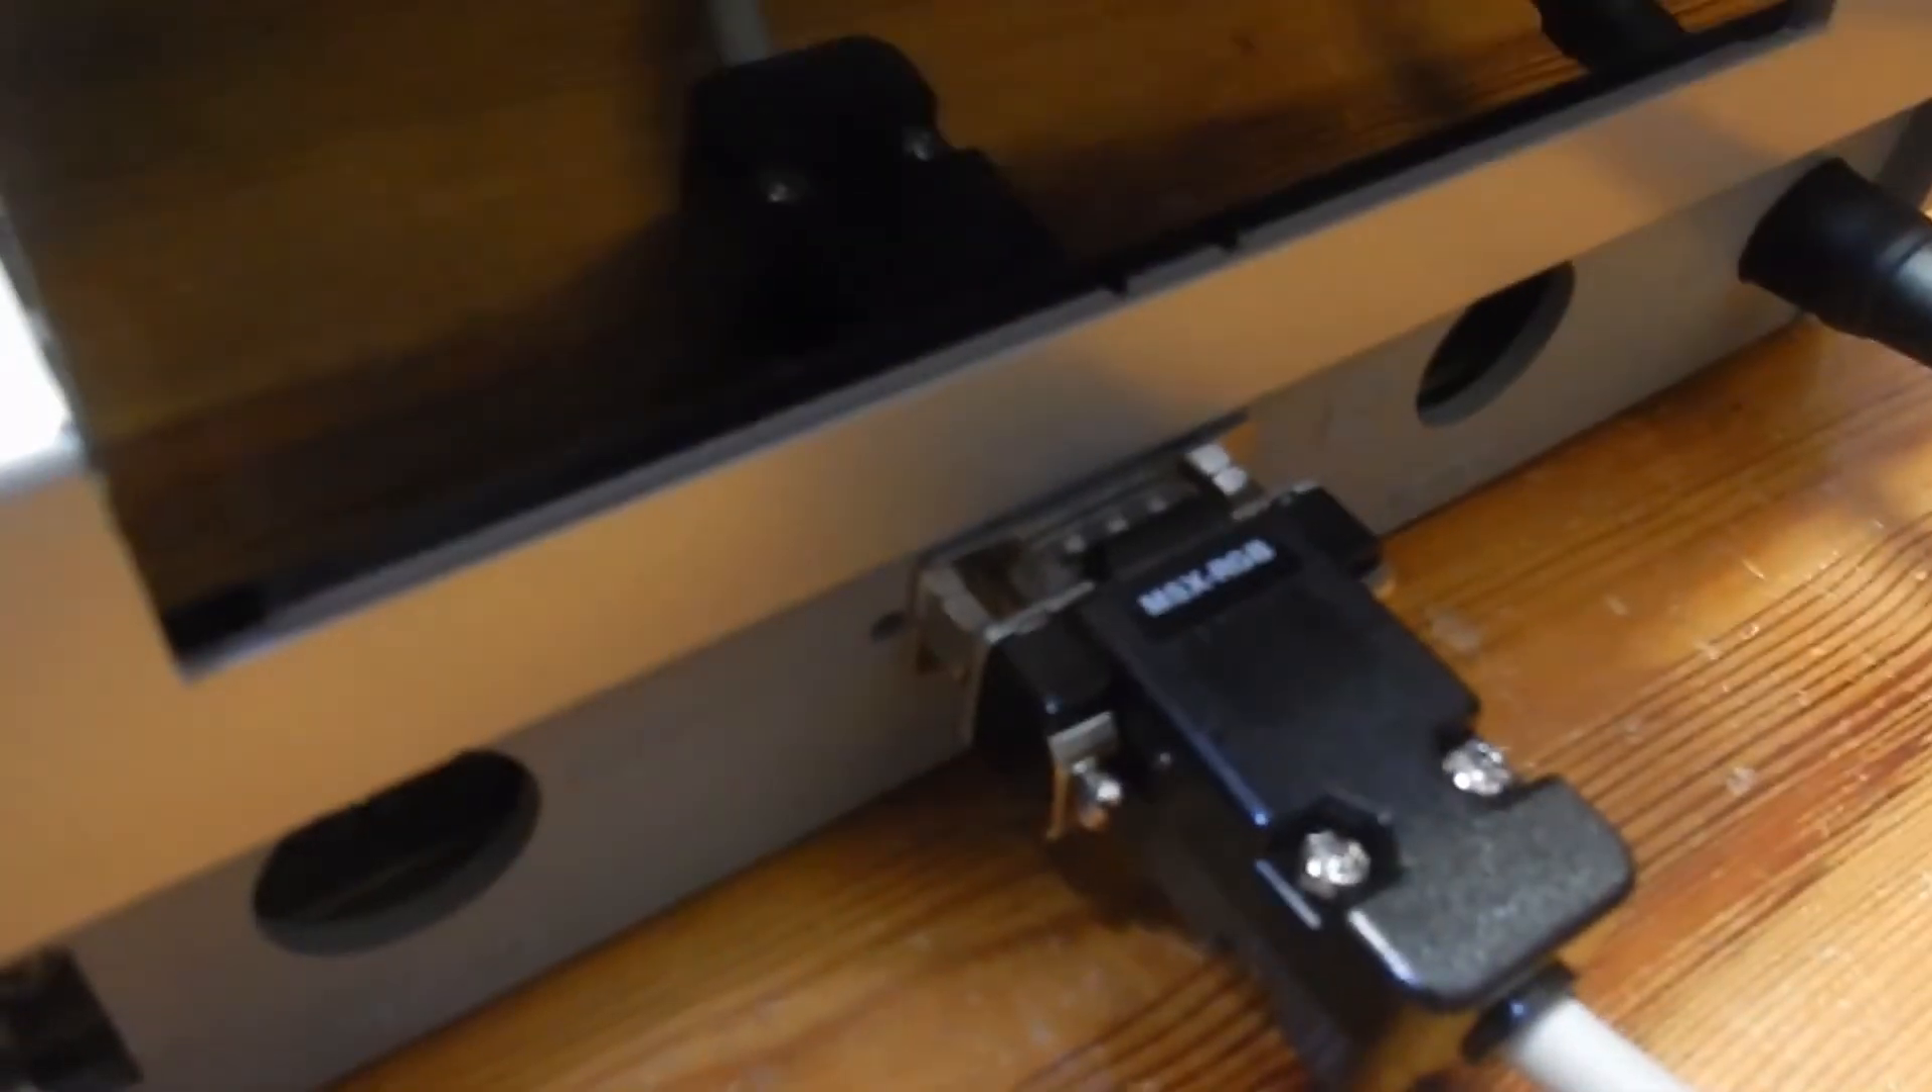As you can see here we have installed a D-sub connector that outputs to a SCART lead.